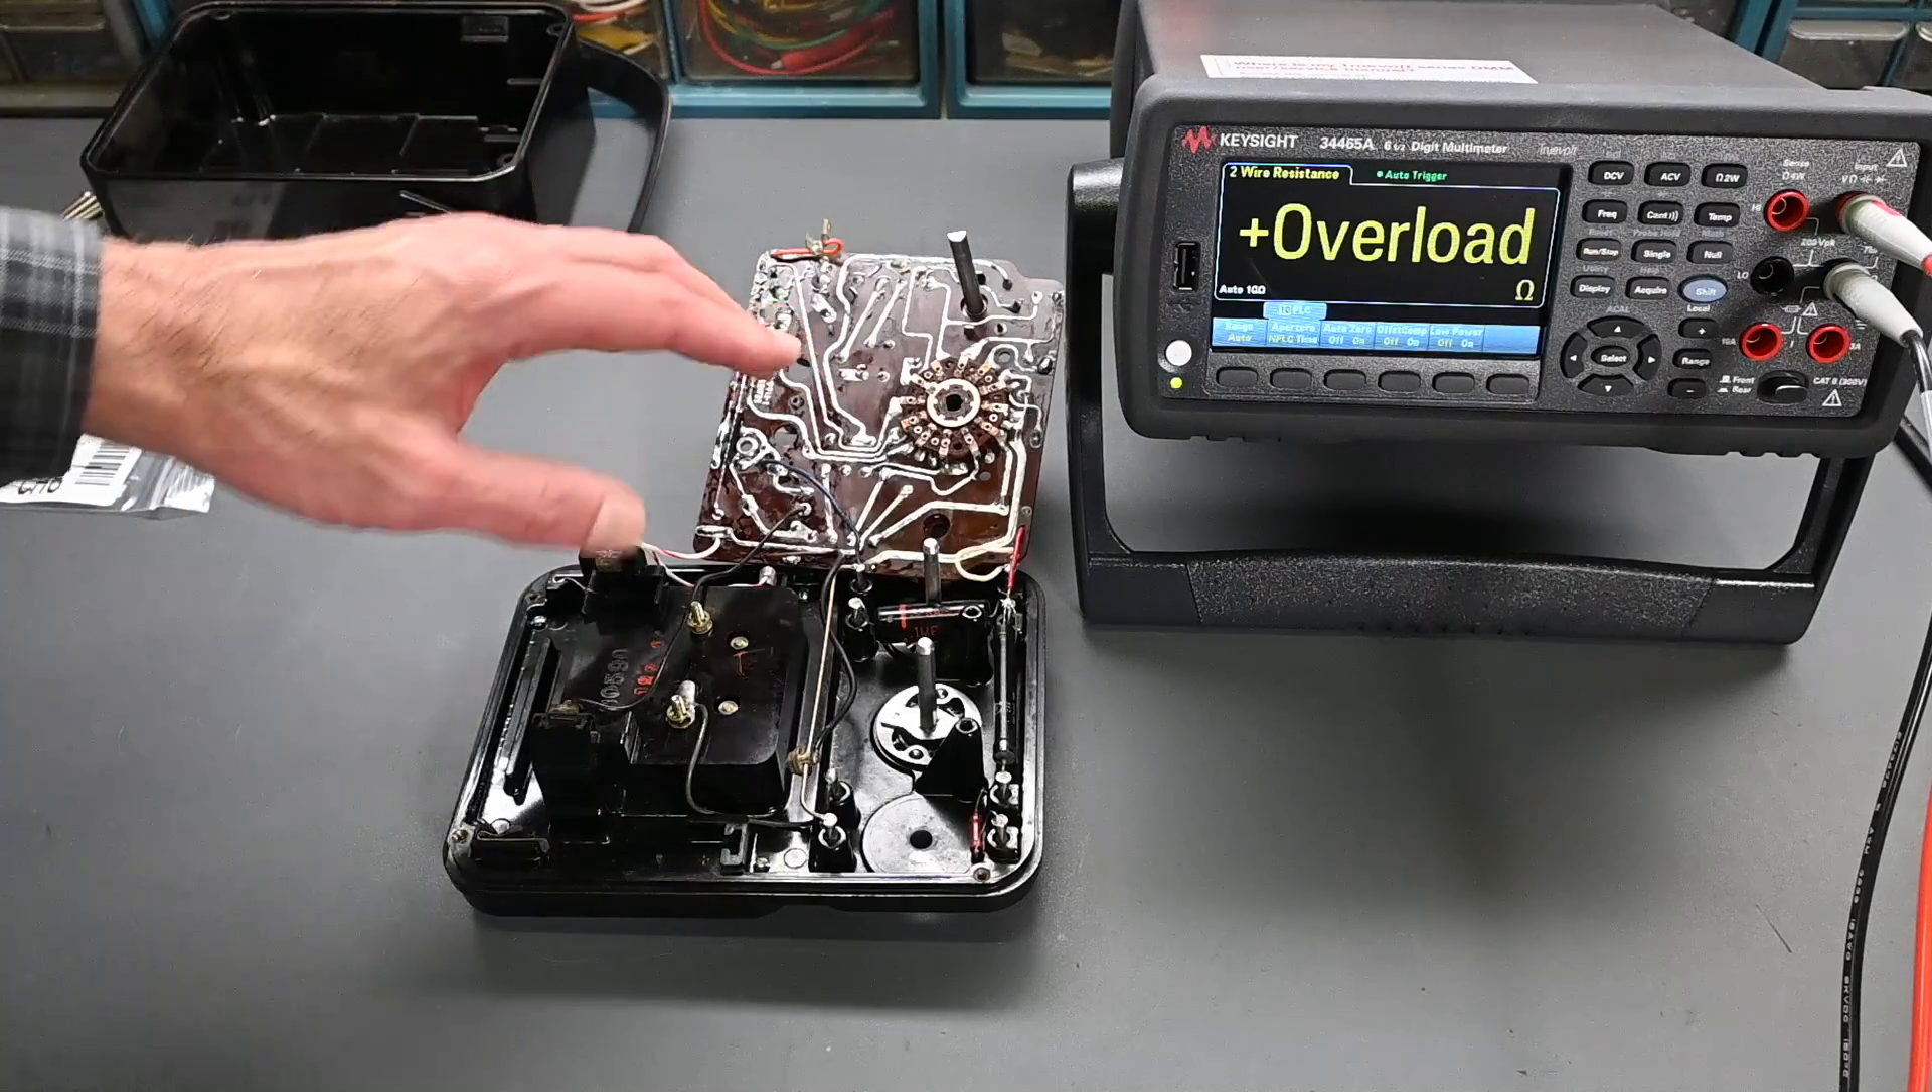Alright, I have the circuit board removed, so I have access to the back of the board.